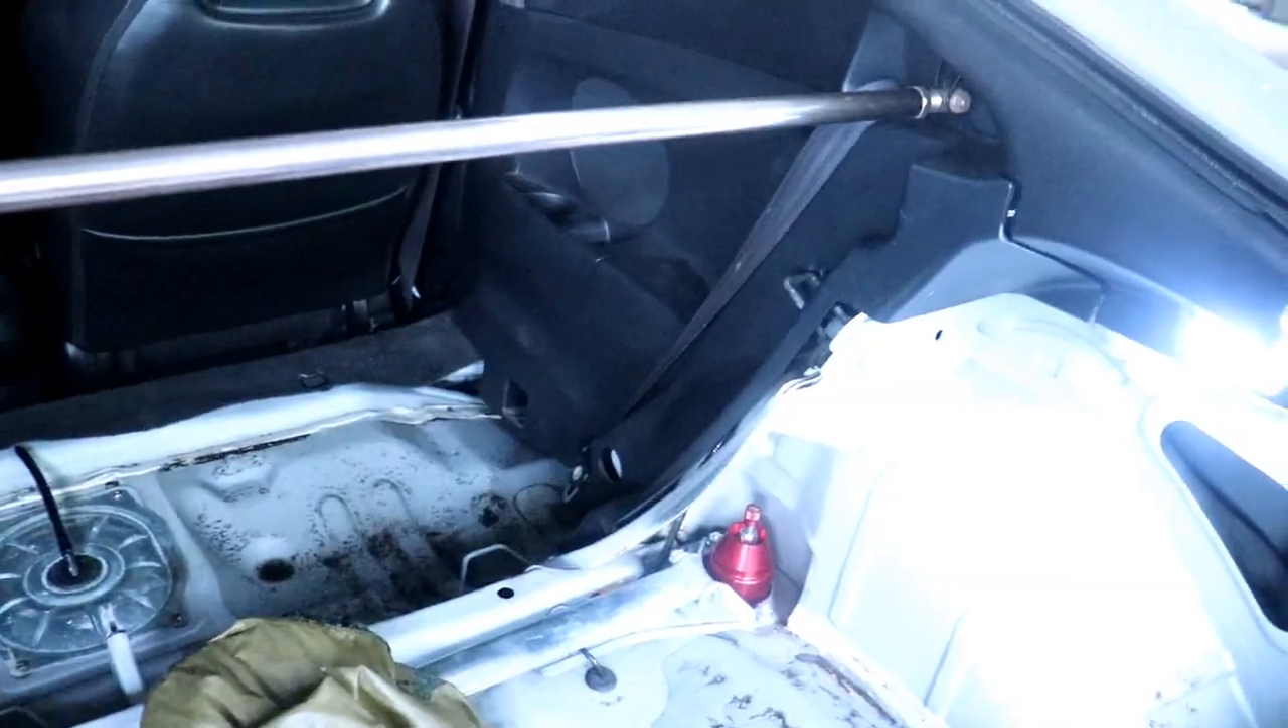The back is gutted almost fully I still have like side panels and stuff in.